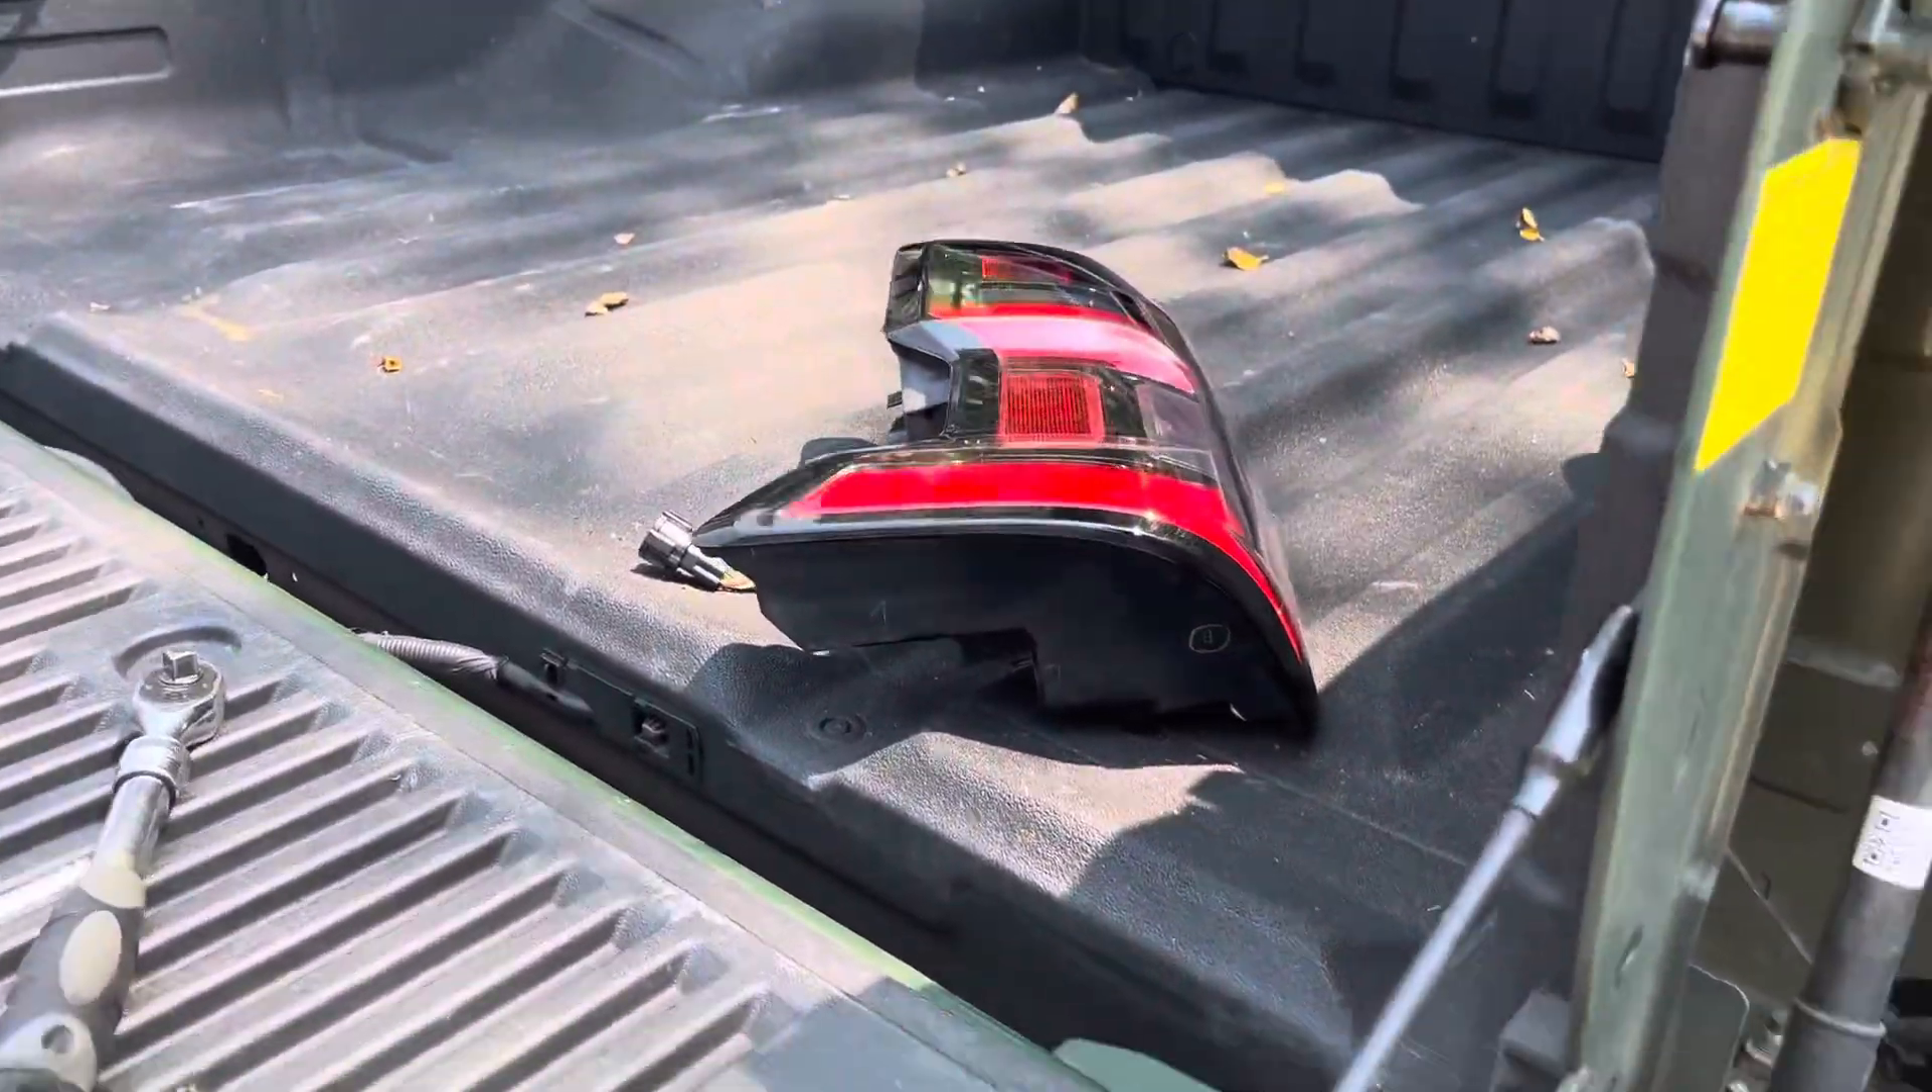So i actually ended up removing the rear taillight completely and just setting it there.